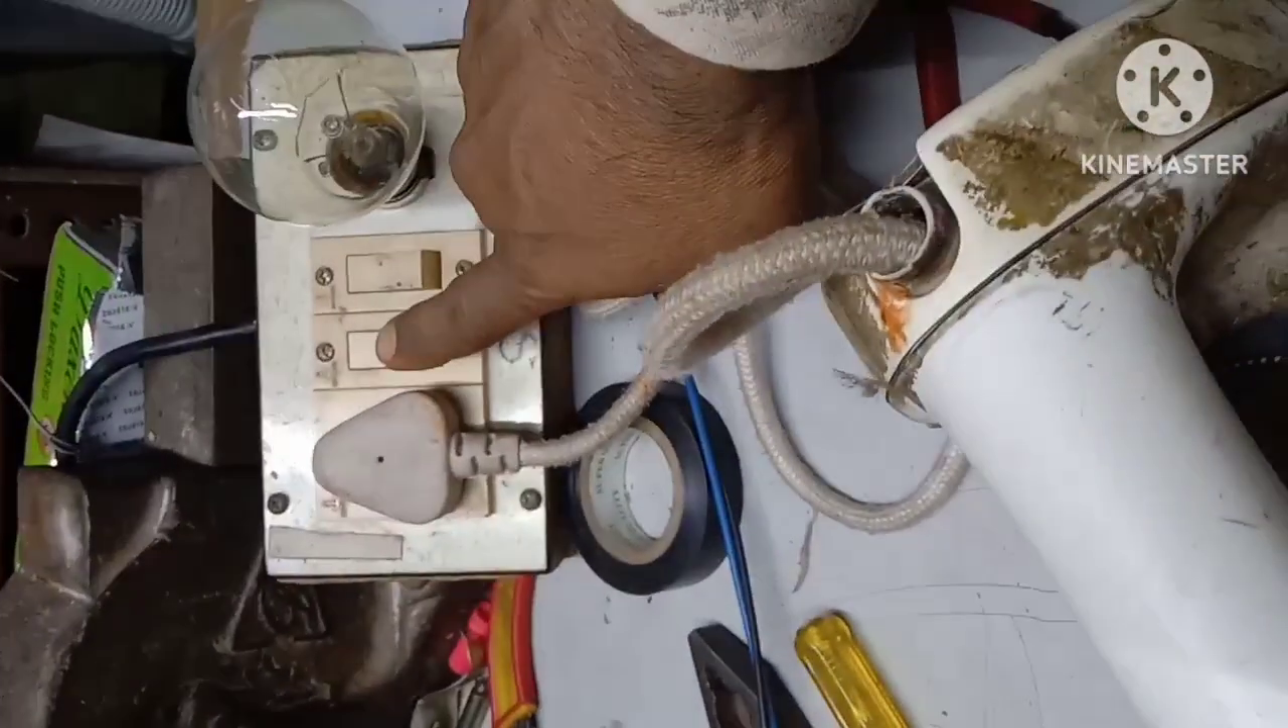تو یہ پلگ لگا دیا ہے۔